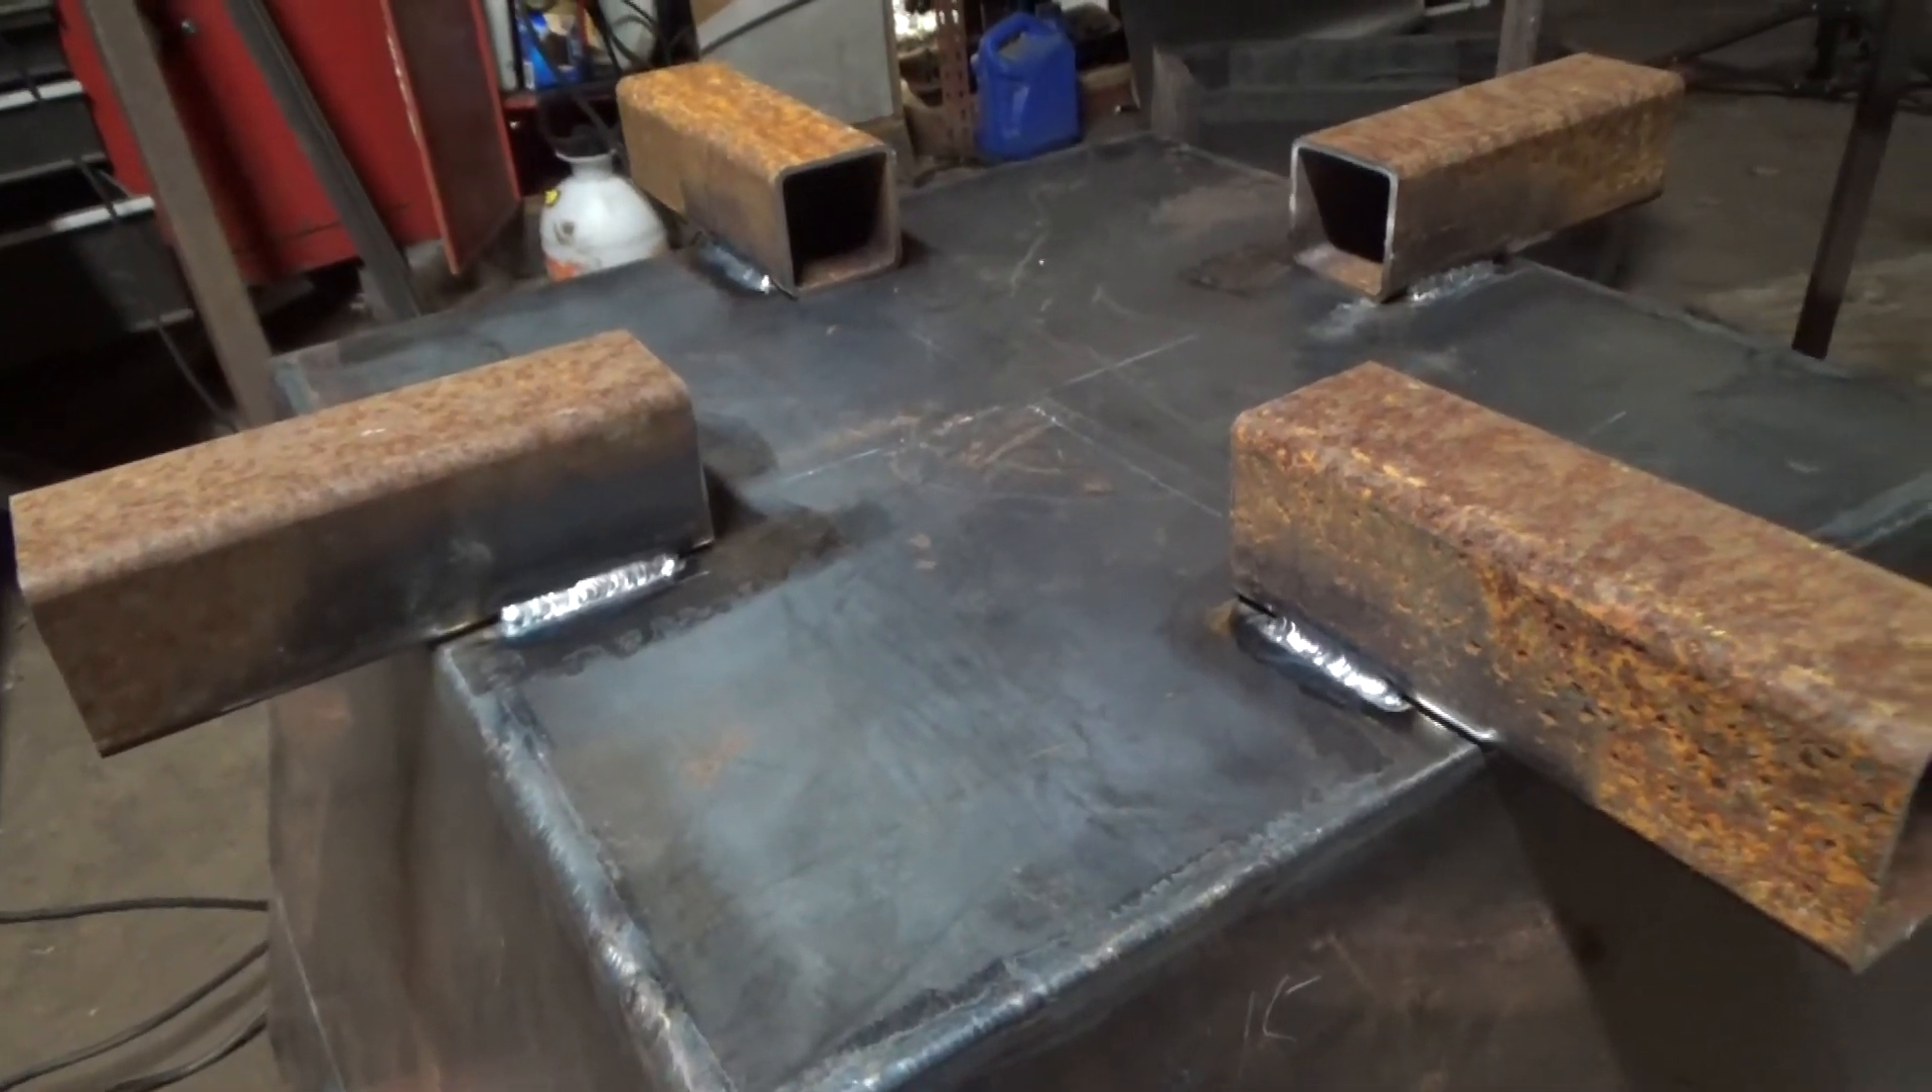All right i got my four legs welded on or spacers or whatever.